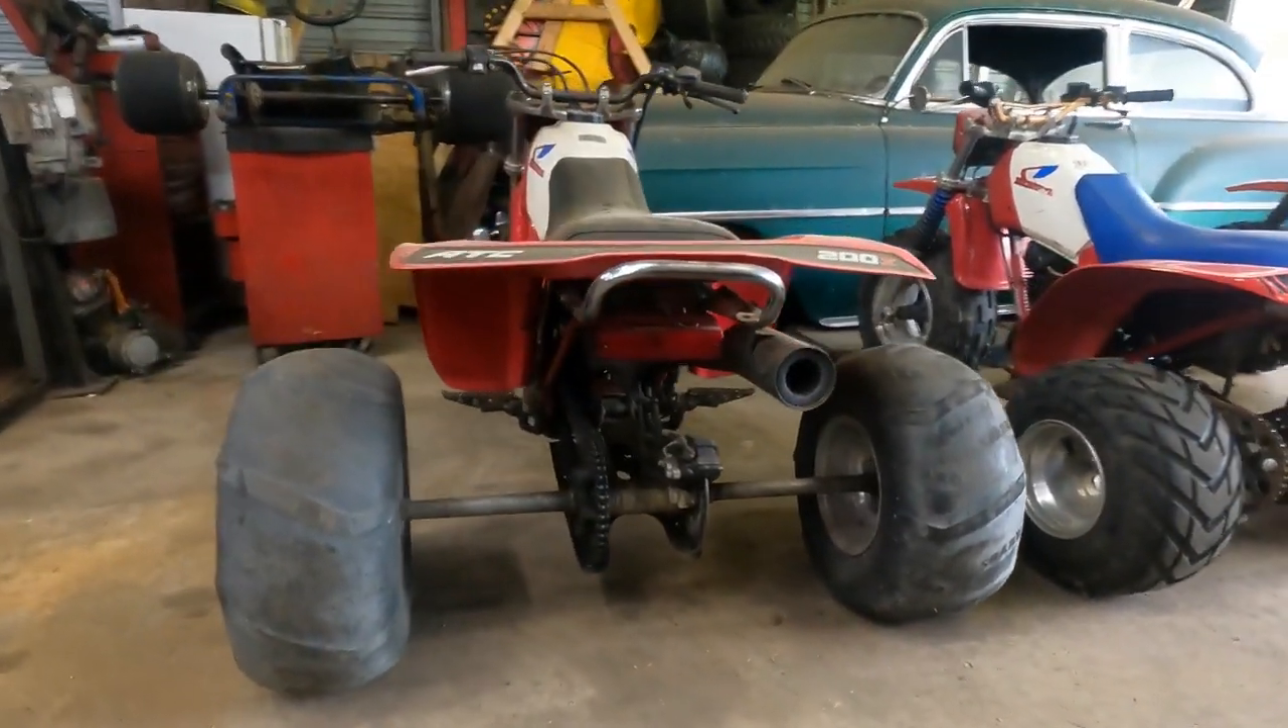If you look that tire is sticking all the way out past the fender.